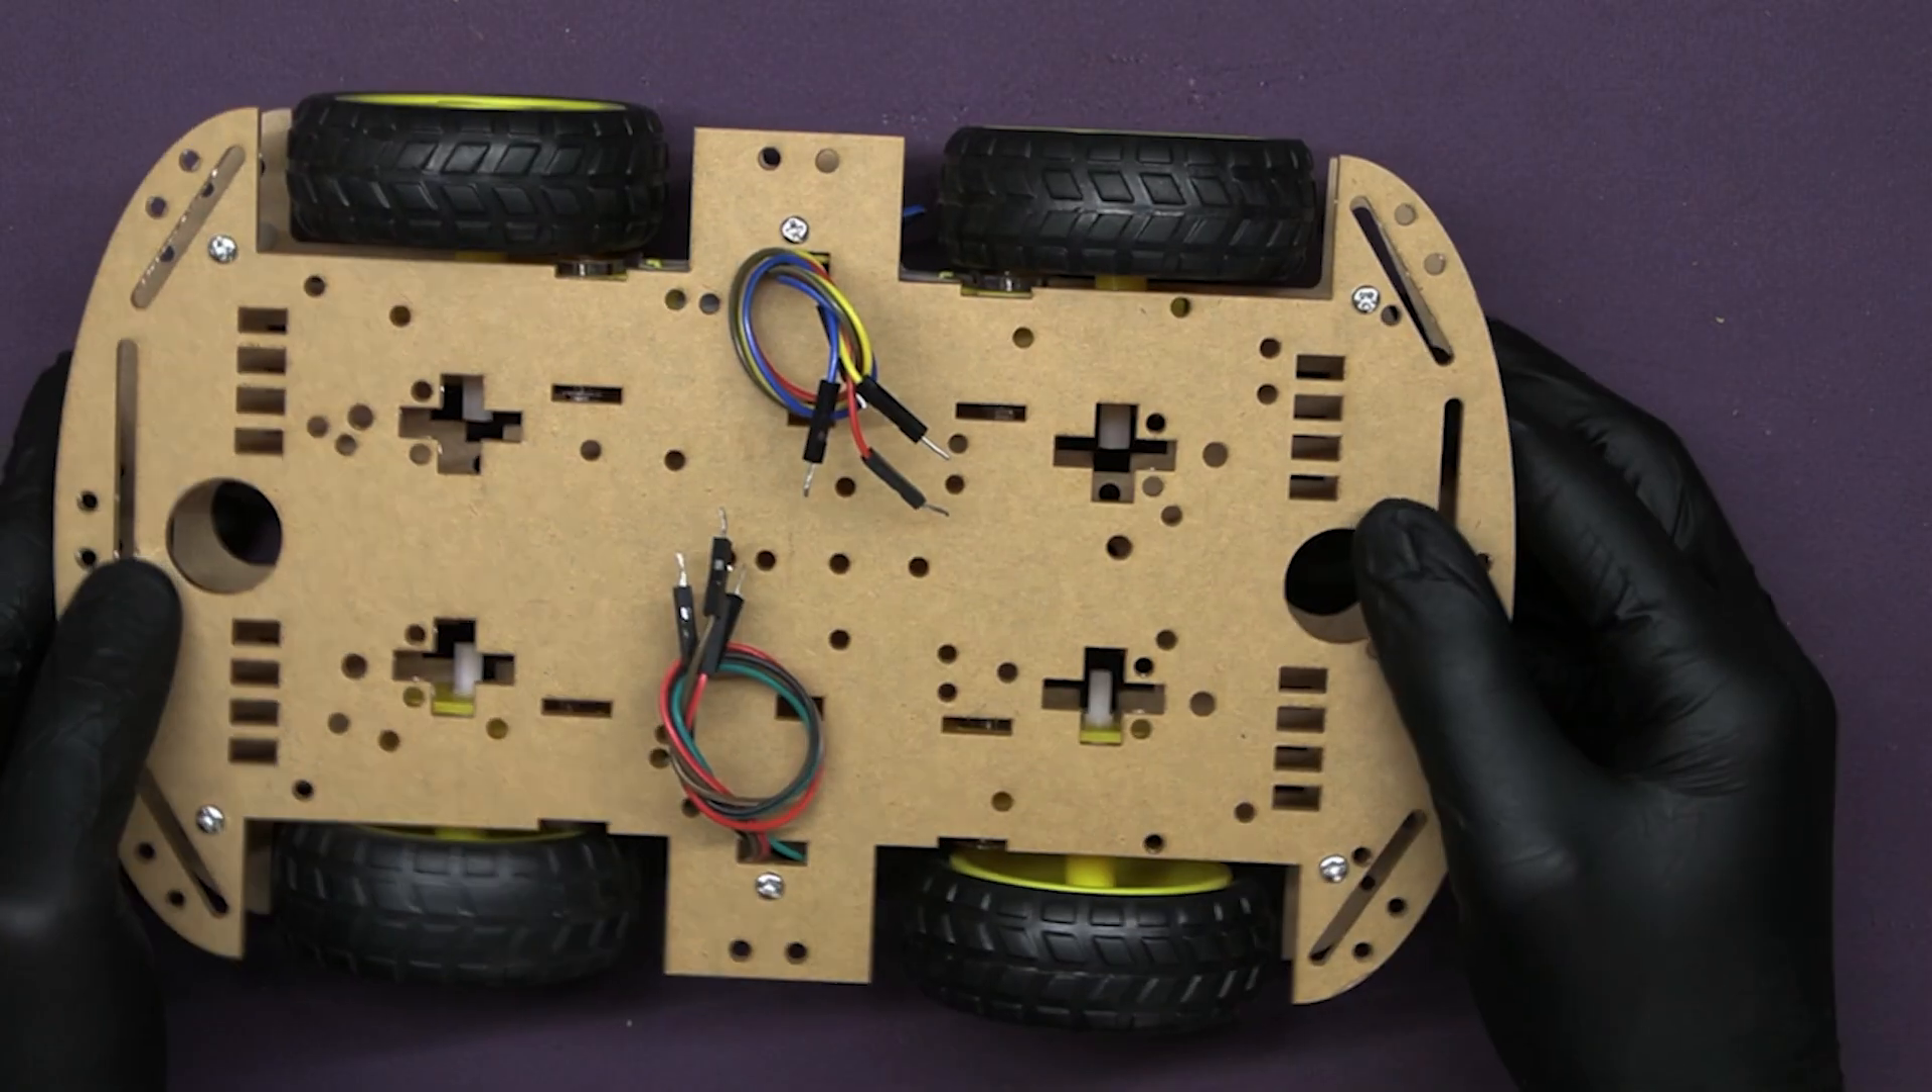Finally, our 4-wheels robot chassis is now assembled and ready for the next step.